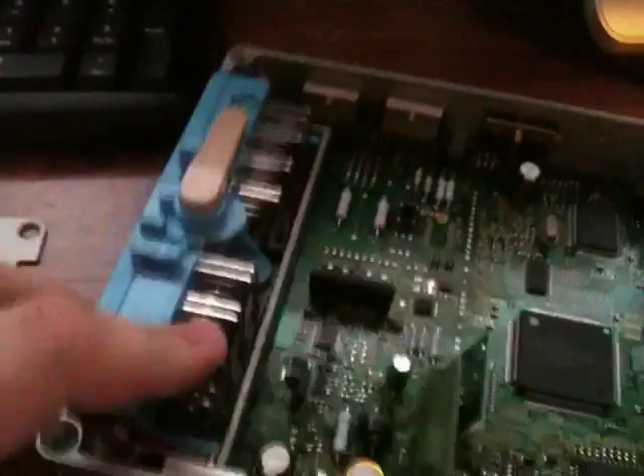Alright, I've got the cover off my ECU.